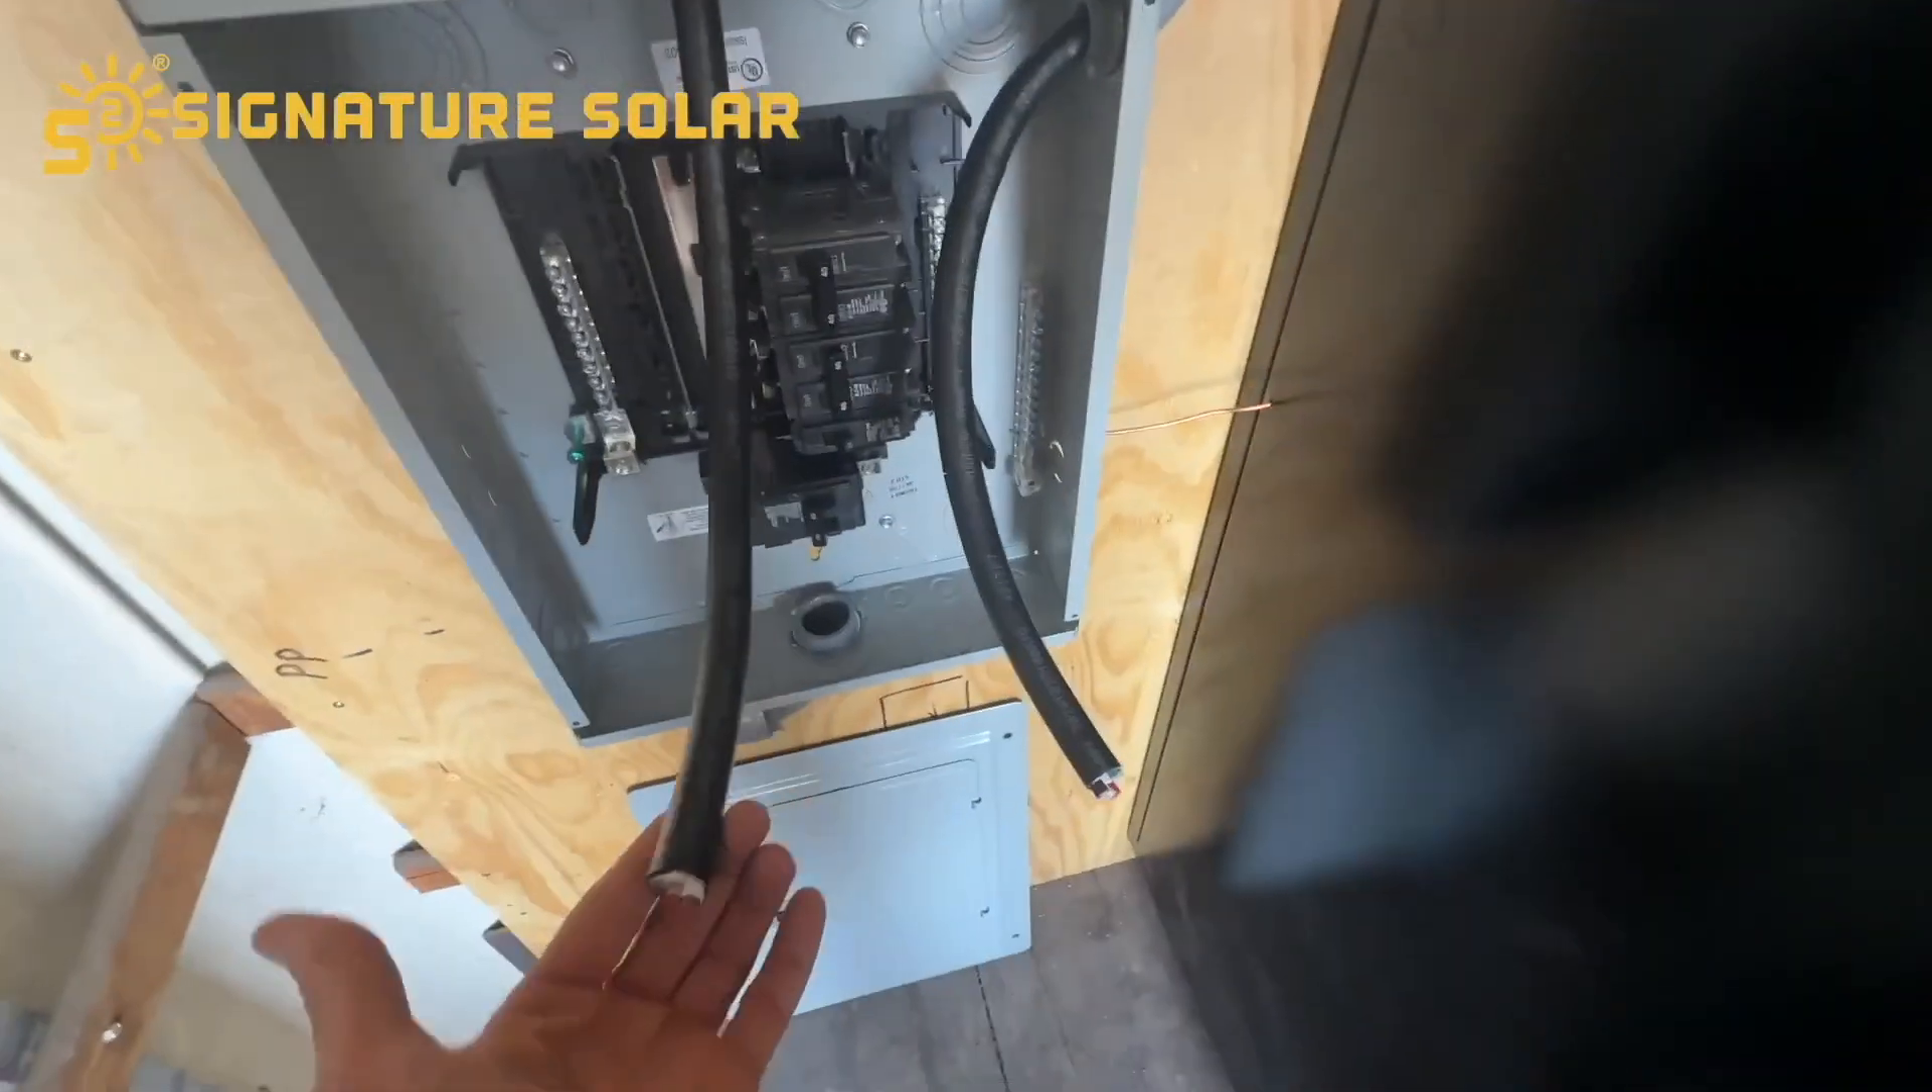I got the wire ran i just don't have them uh connected yet.